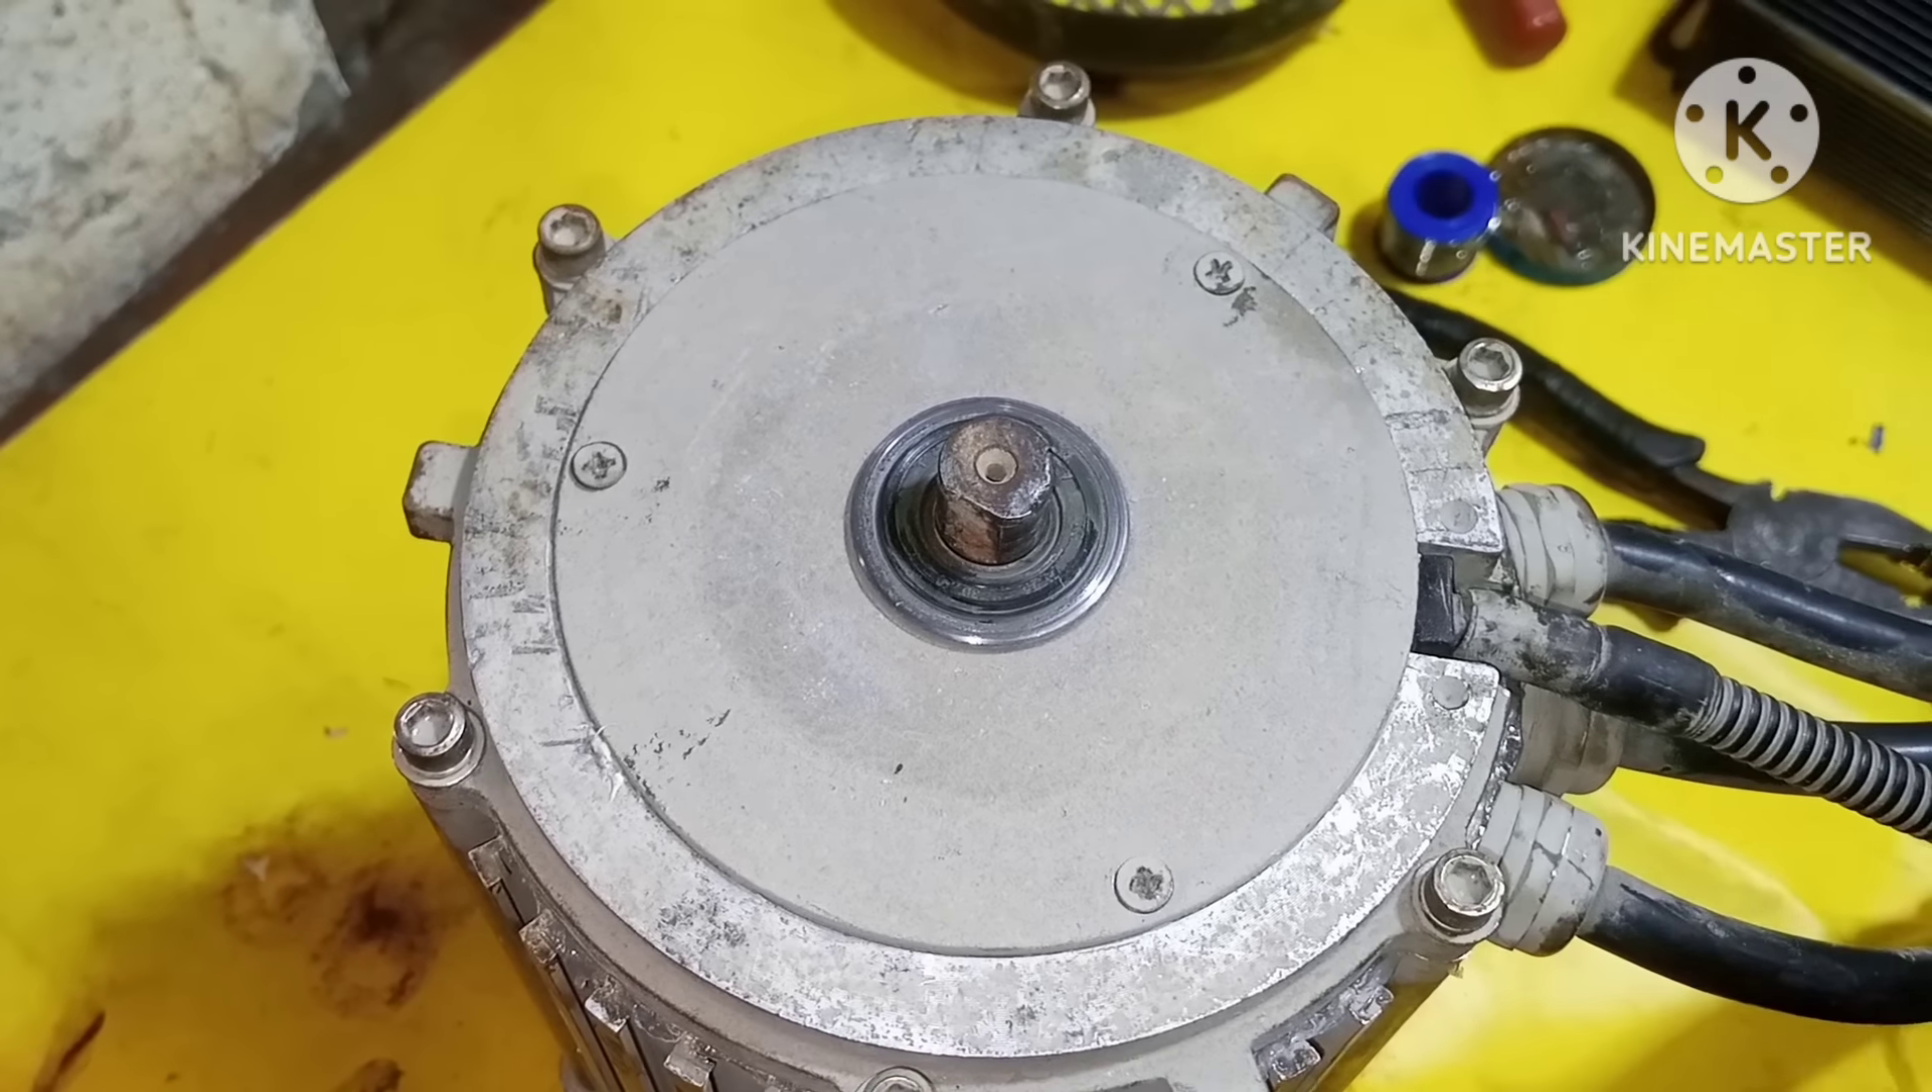बैक कवर की भी फिटिंग हमारी हो चुकी है।